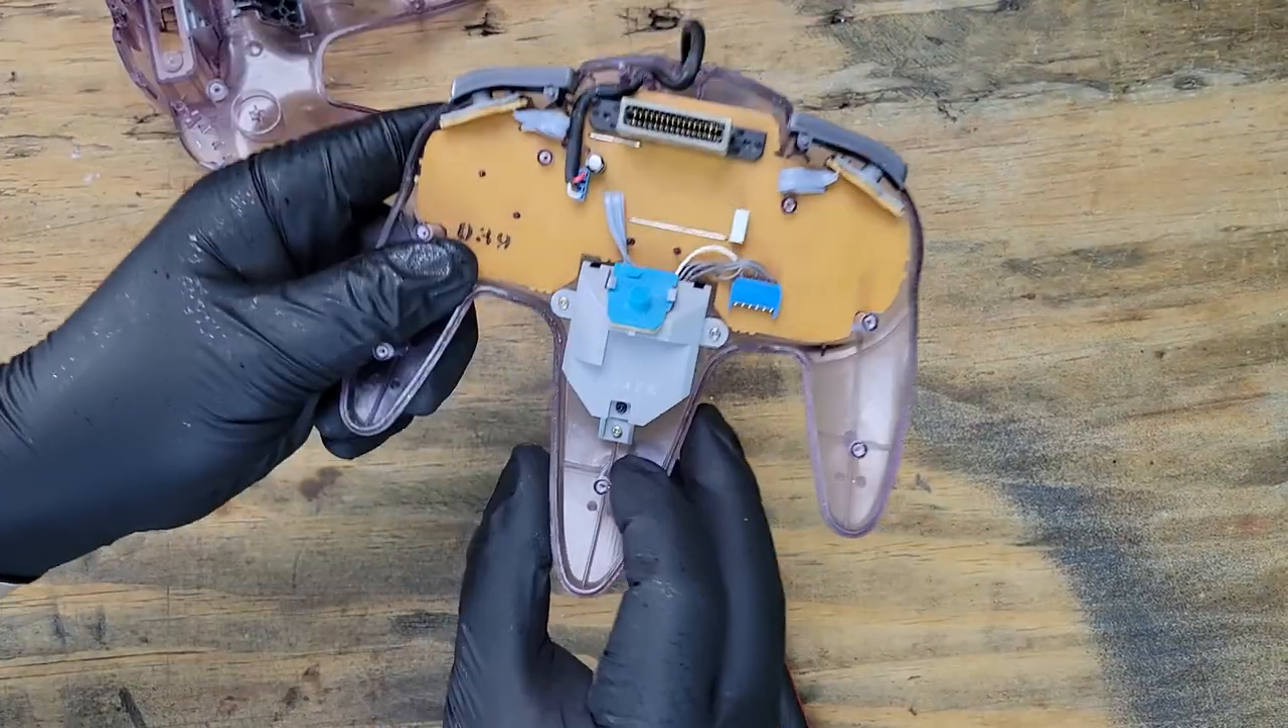Now there's three more screws holding the joystick in.